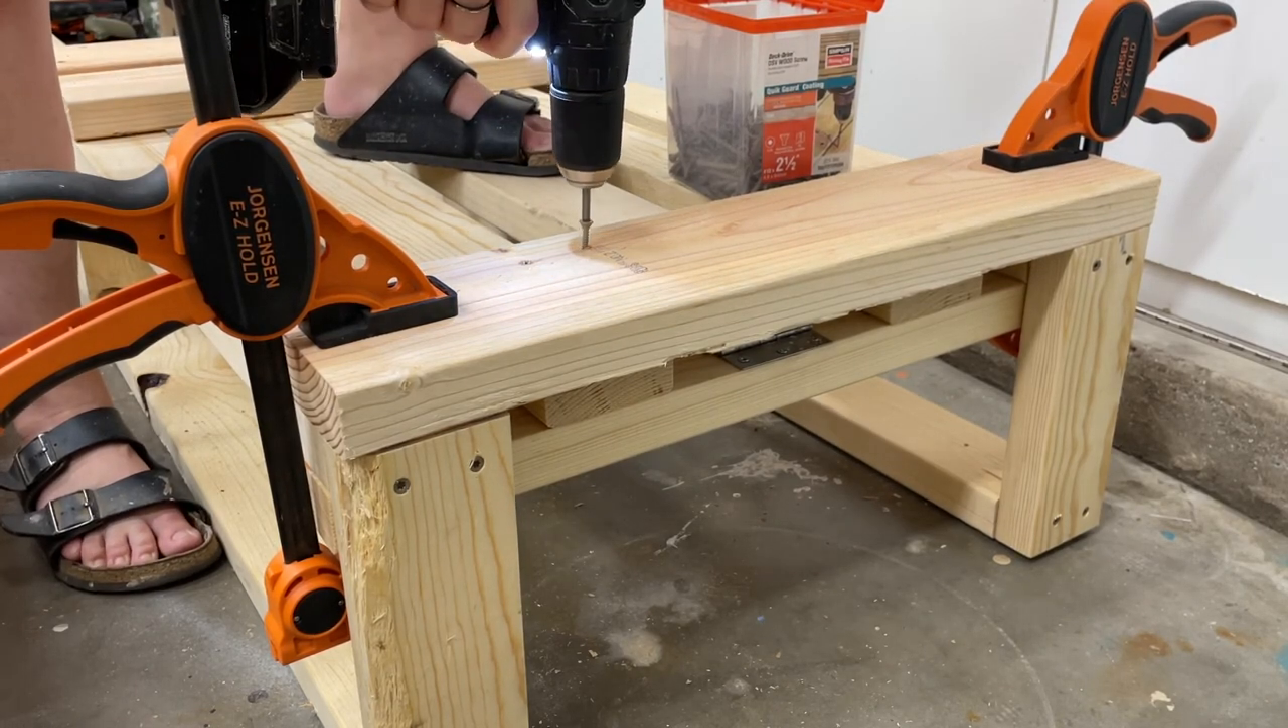Then I moved all the way up to the top and put the very top slat on.